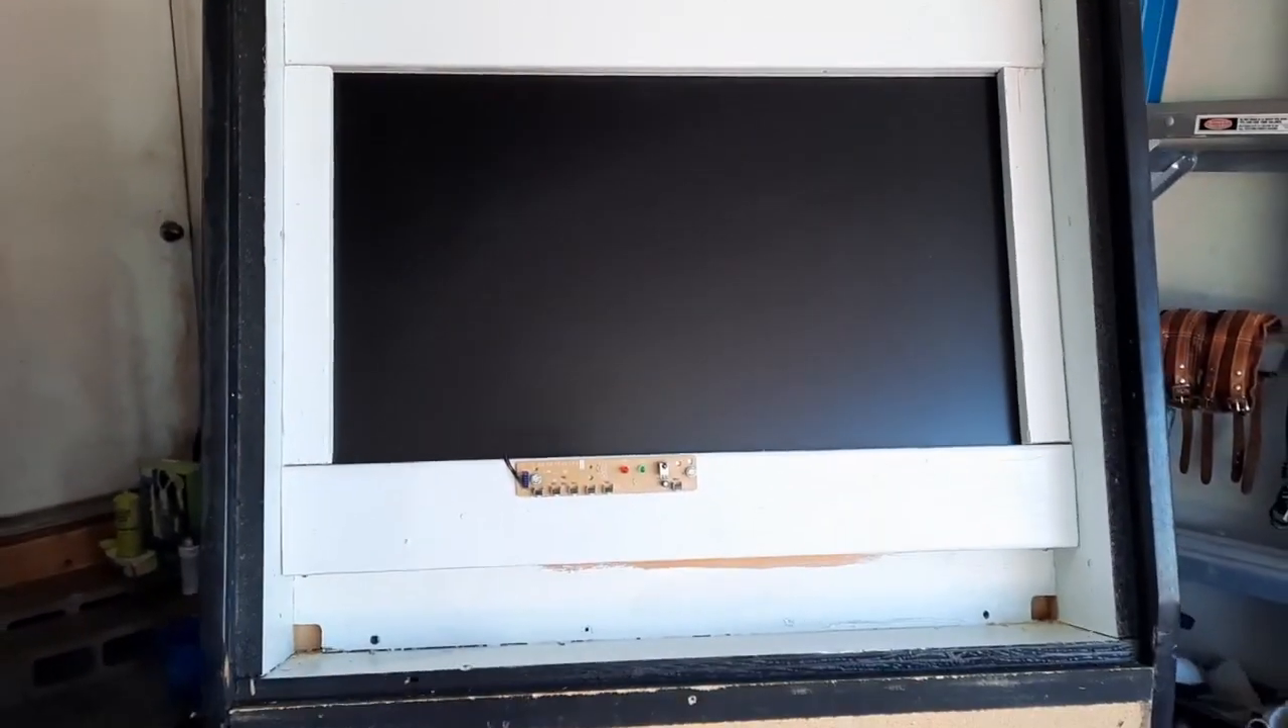Okay, so I'm going to have to apologize on y 'all real quick, but we finished the full install on the screen and my phone died the whole time I was recording and I didn't realize it, but that's where we are right now.